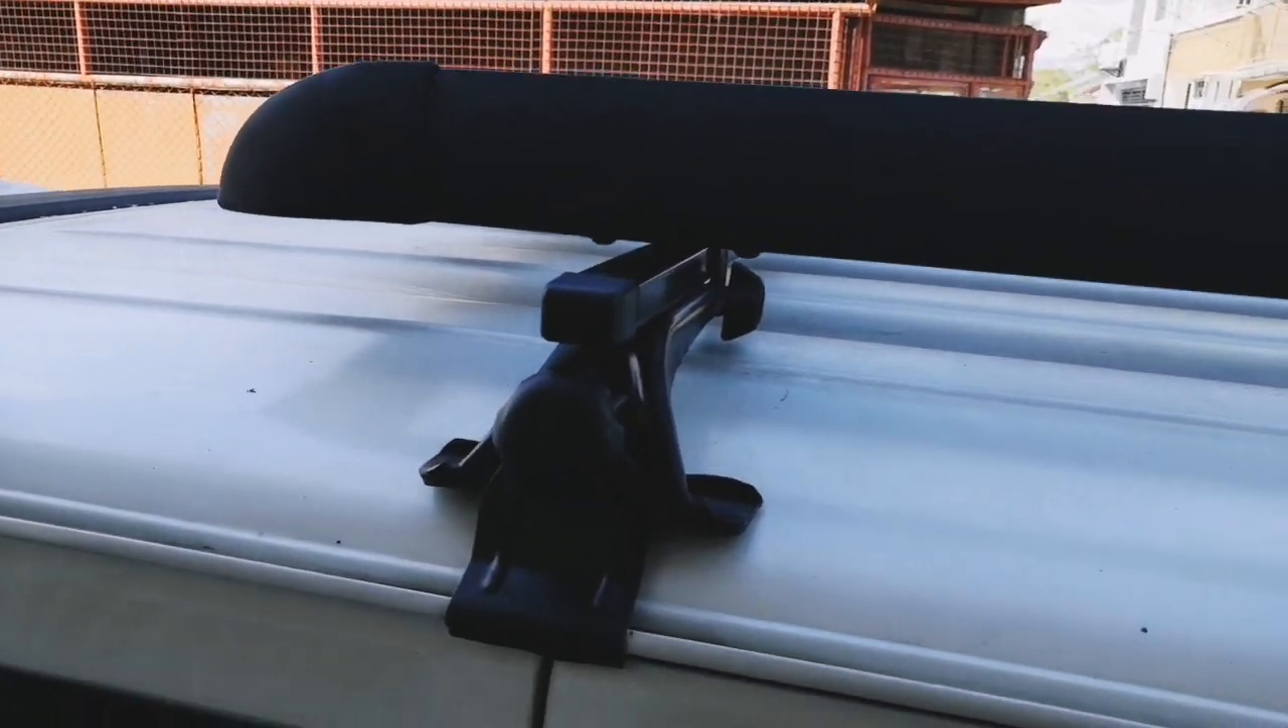Nakabit na natin yung ating roof rack napalitan na natin ng bar pang low roof.